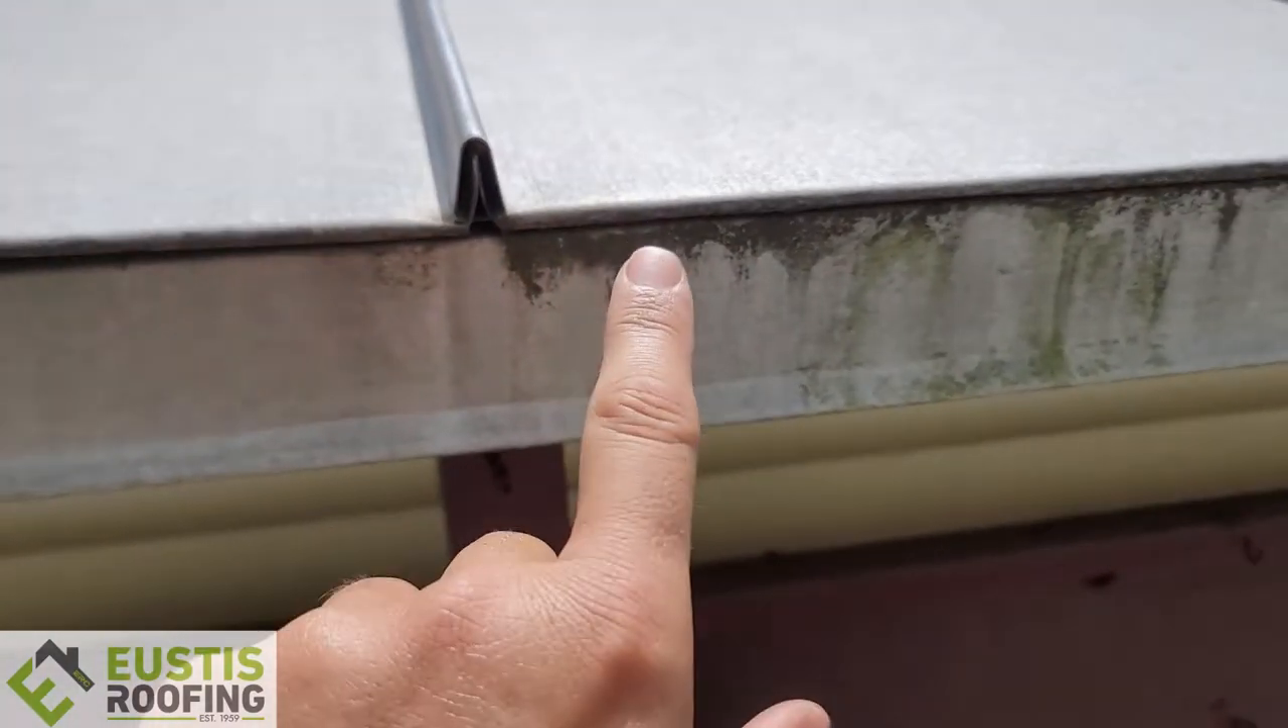Right here so there's no bull nose so this drip edge should stick out an inch and a half to get the water out but it doesn't.